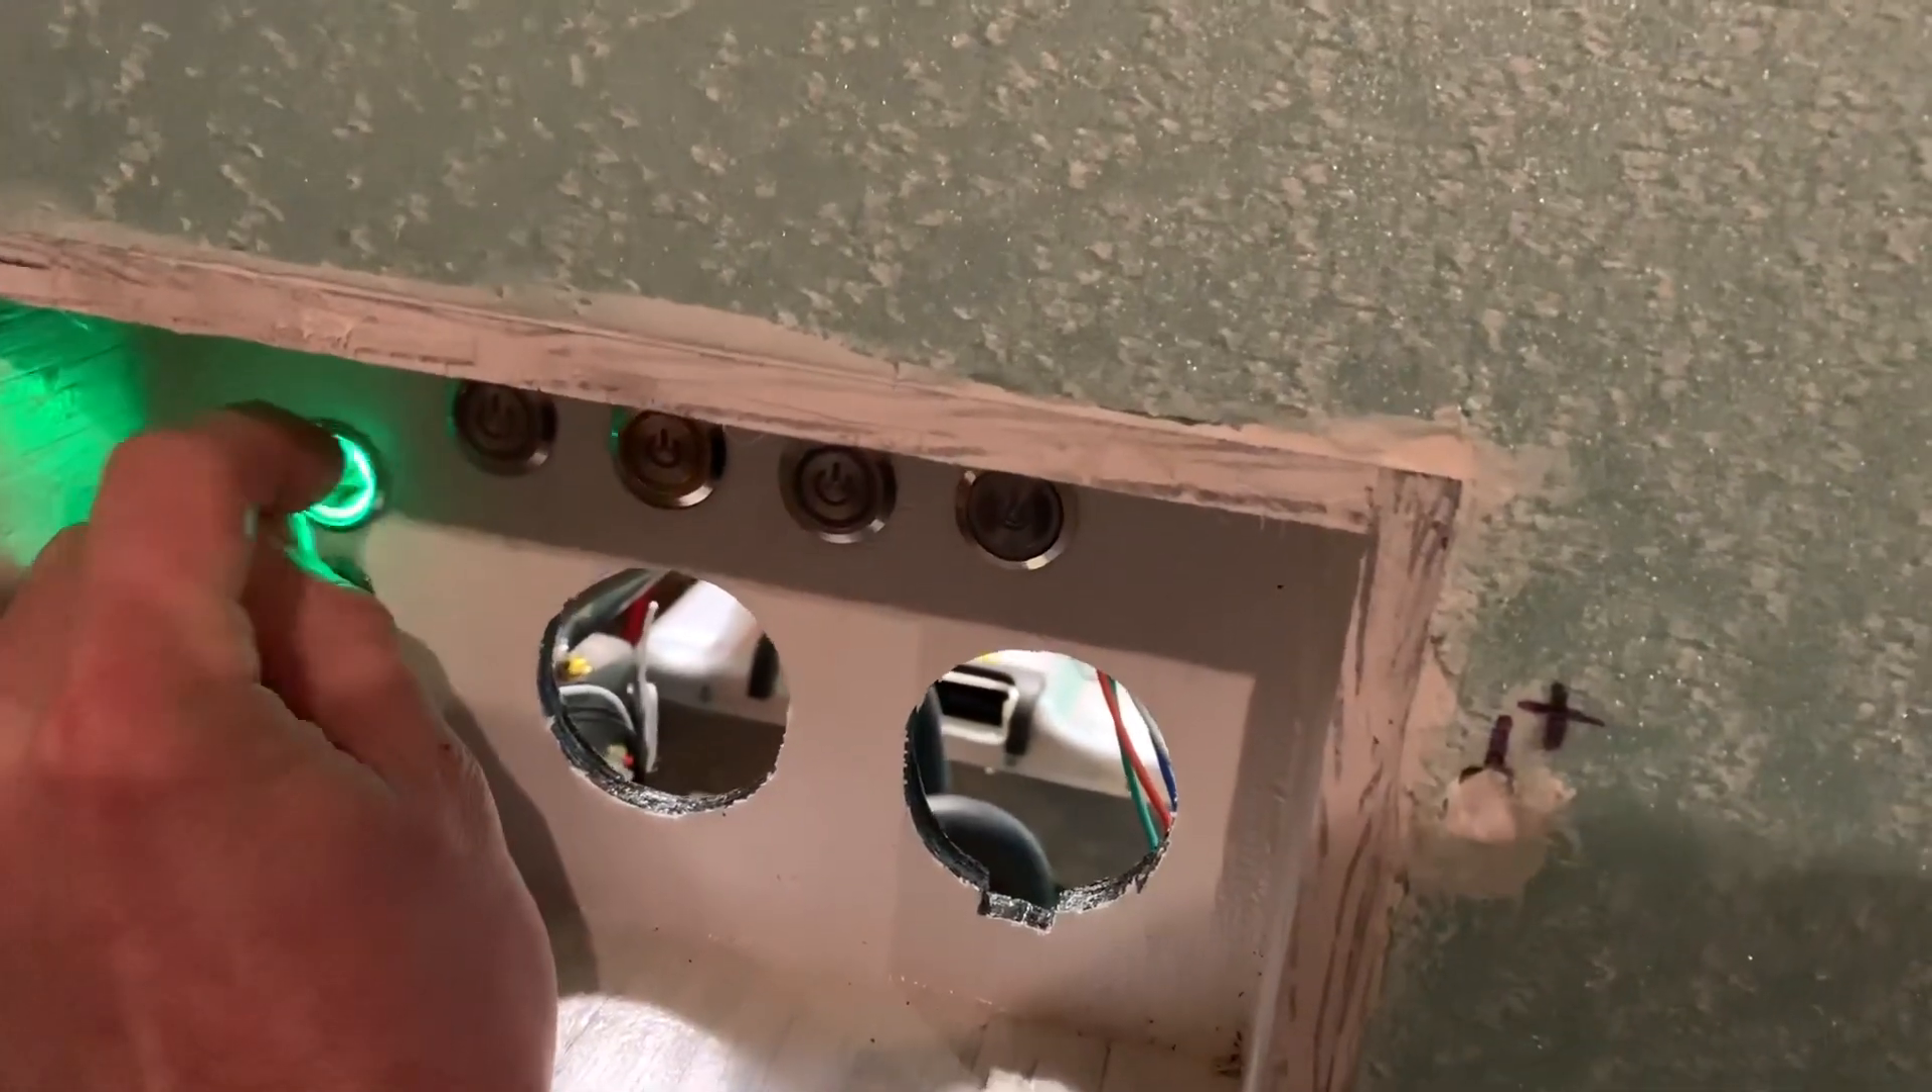I haven't put in my plugs here yet.